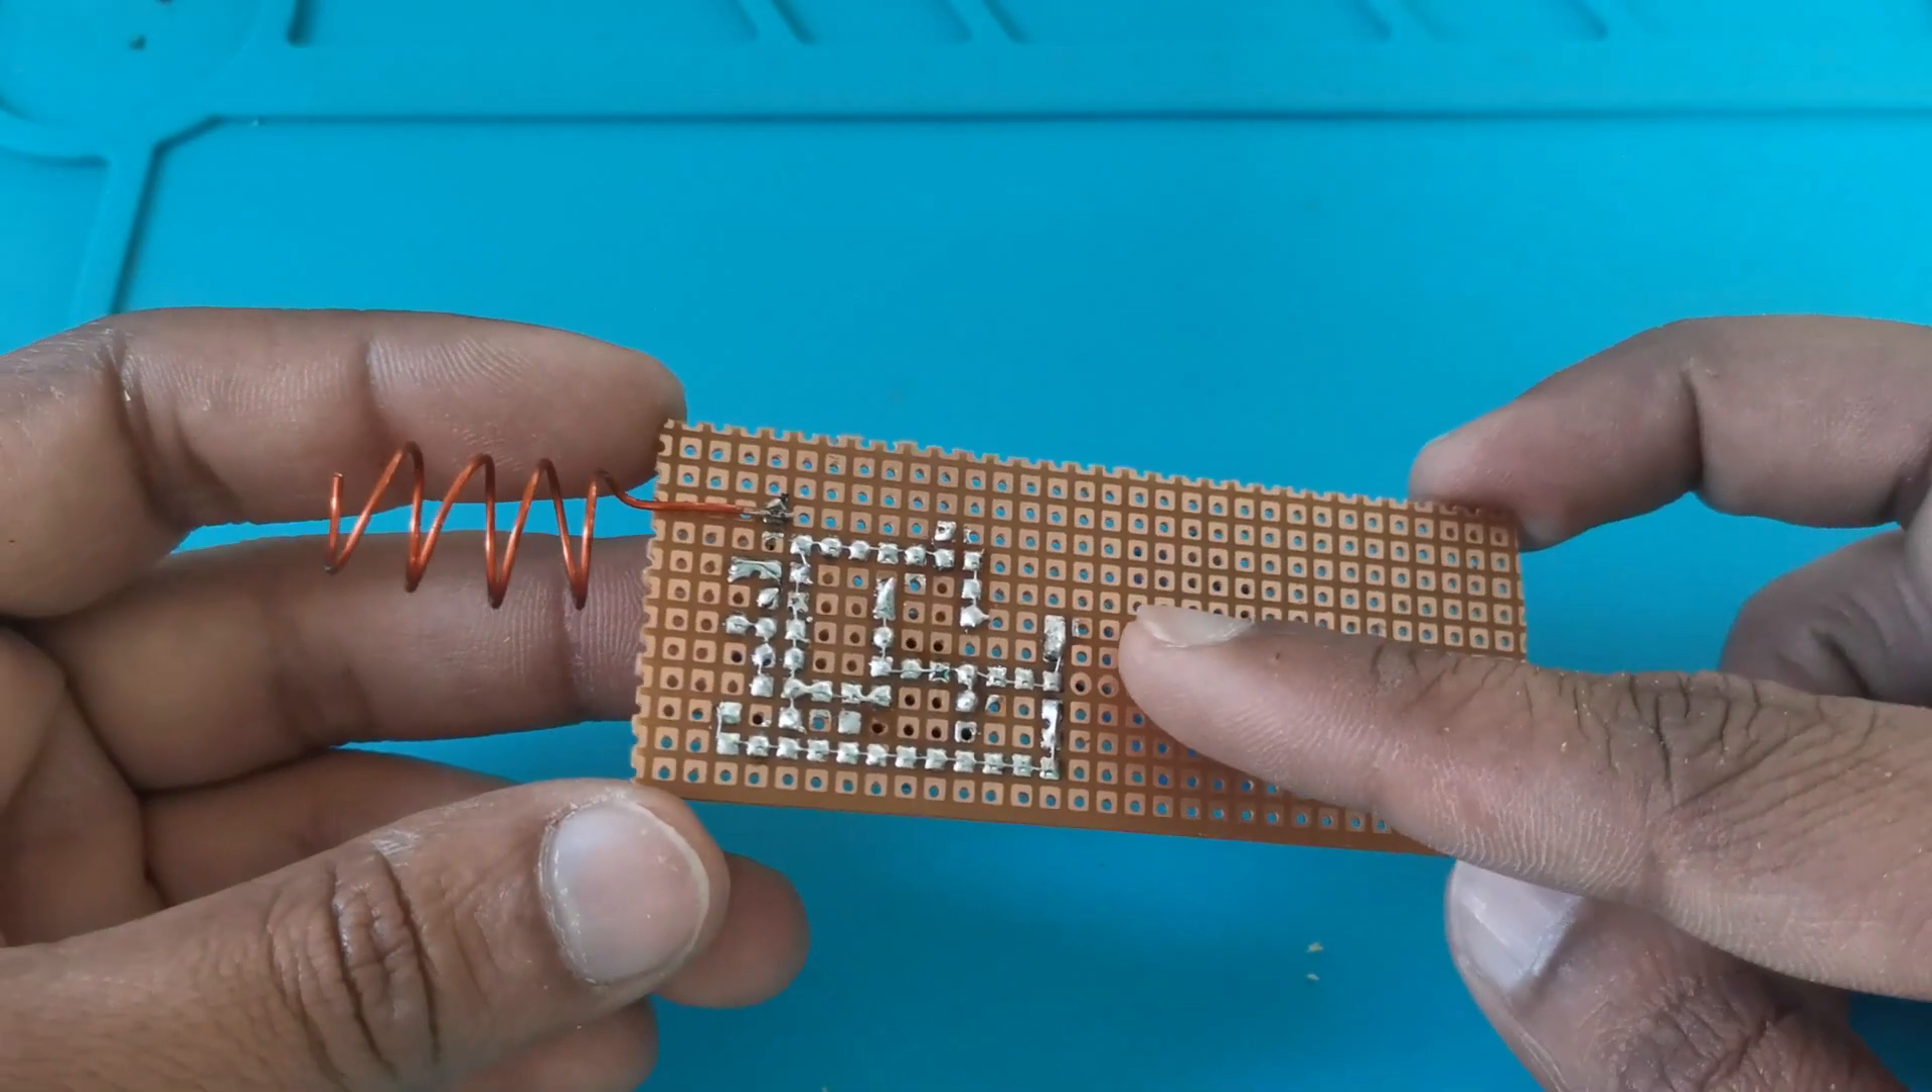यहां पर circuit के सारे connections मैंने बना लिया है tracks बना लिया है।